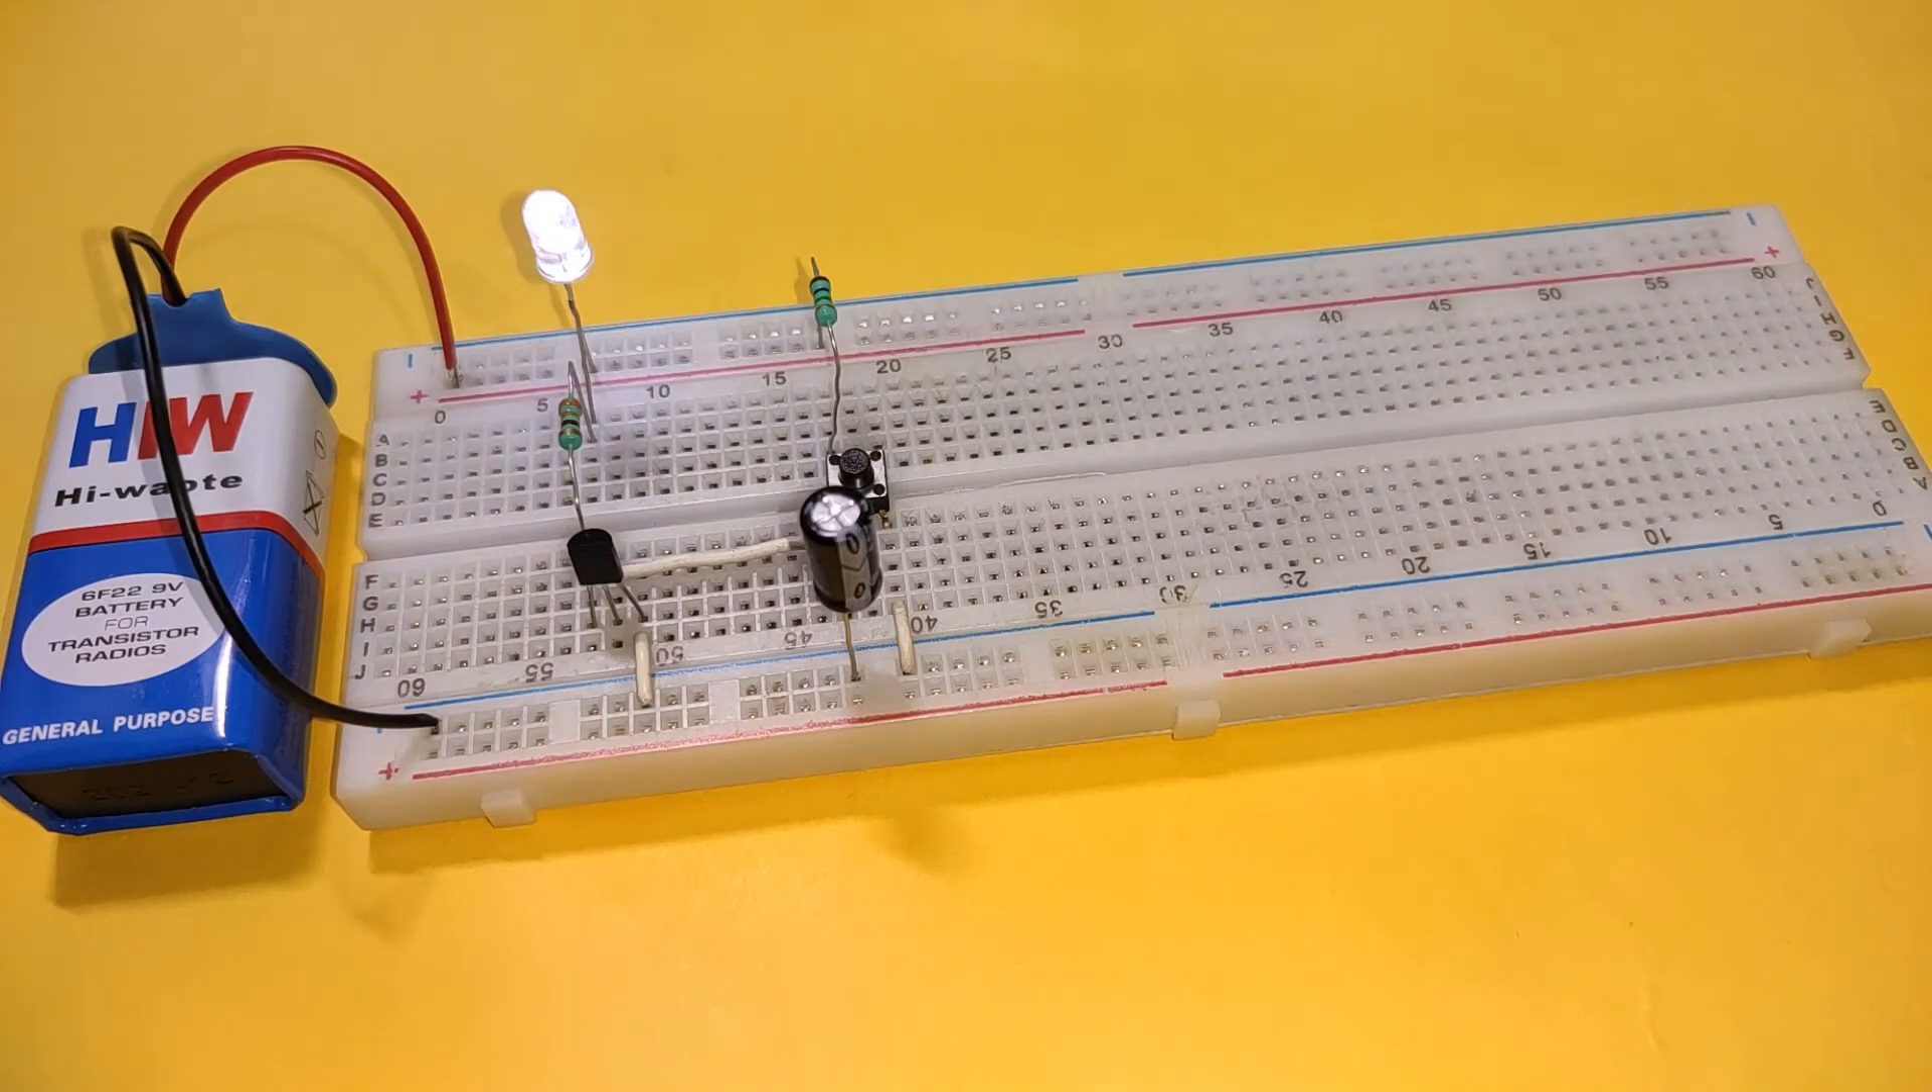Finally connect the power supply. With this, our circuit is complete.